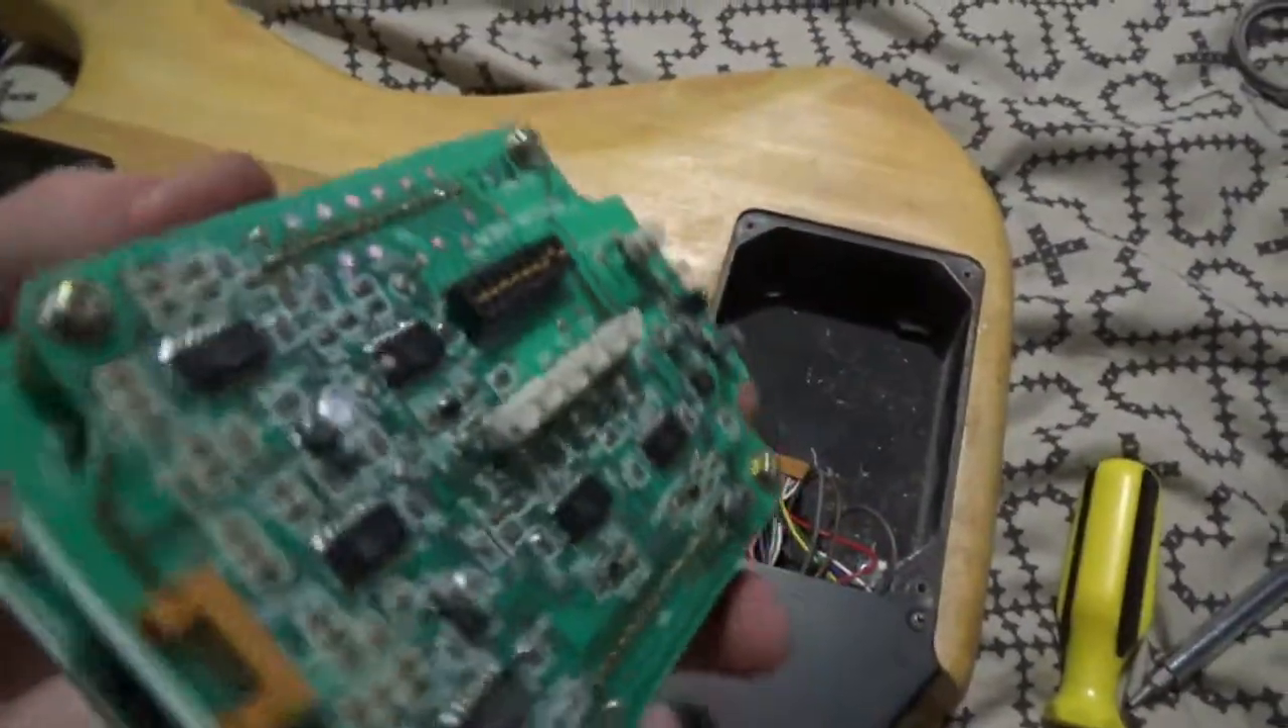The one thing I haven't put back in is the main board.